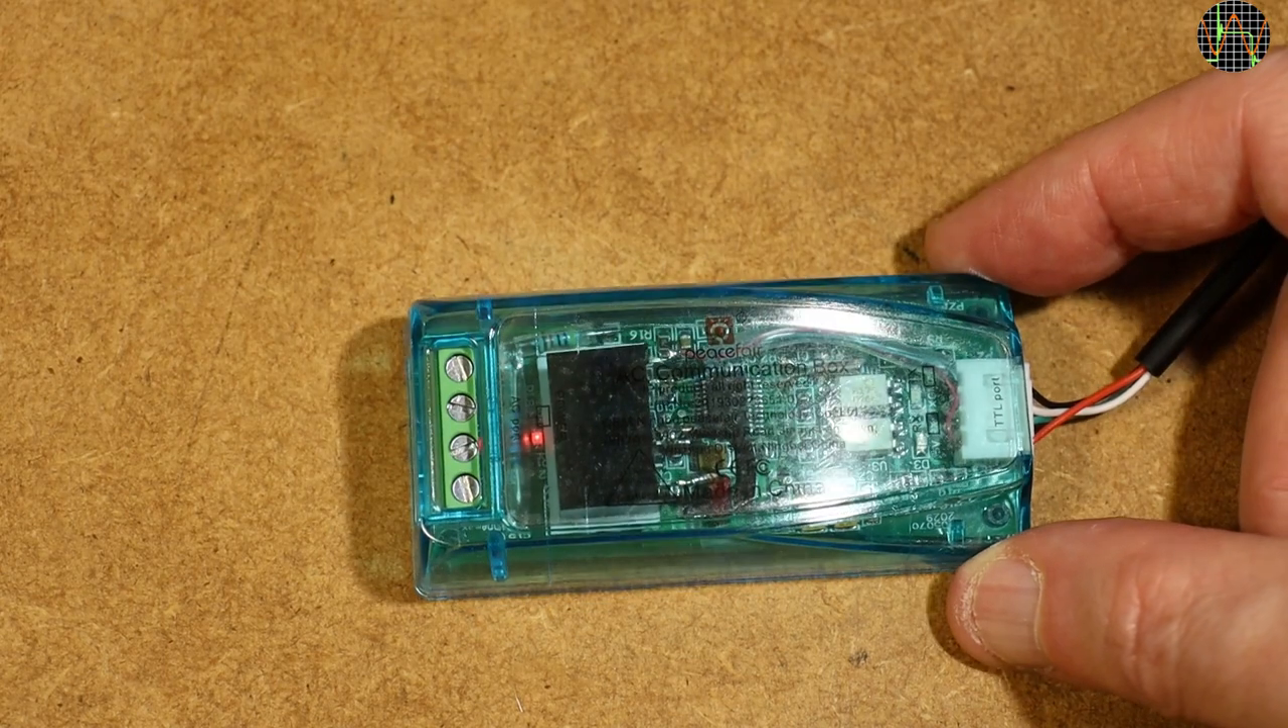So there is no problem in reusing the original case. Everything fits very neatly.